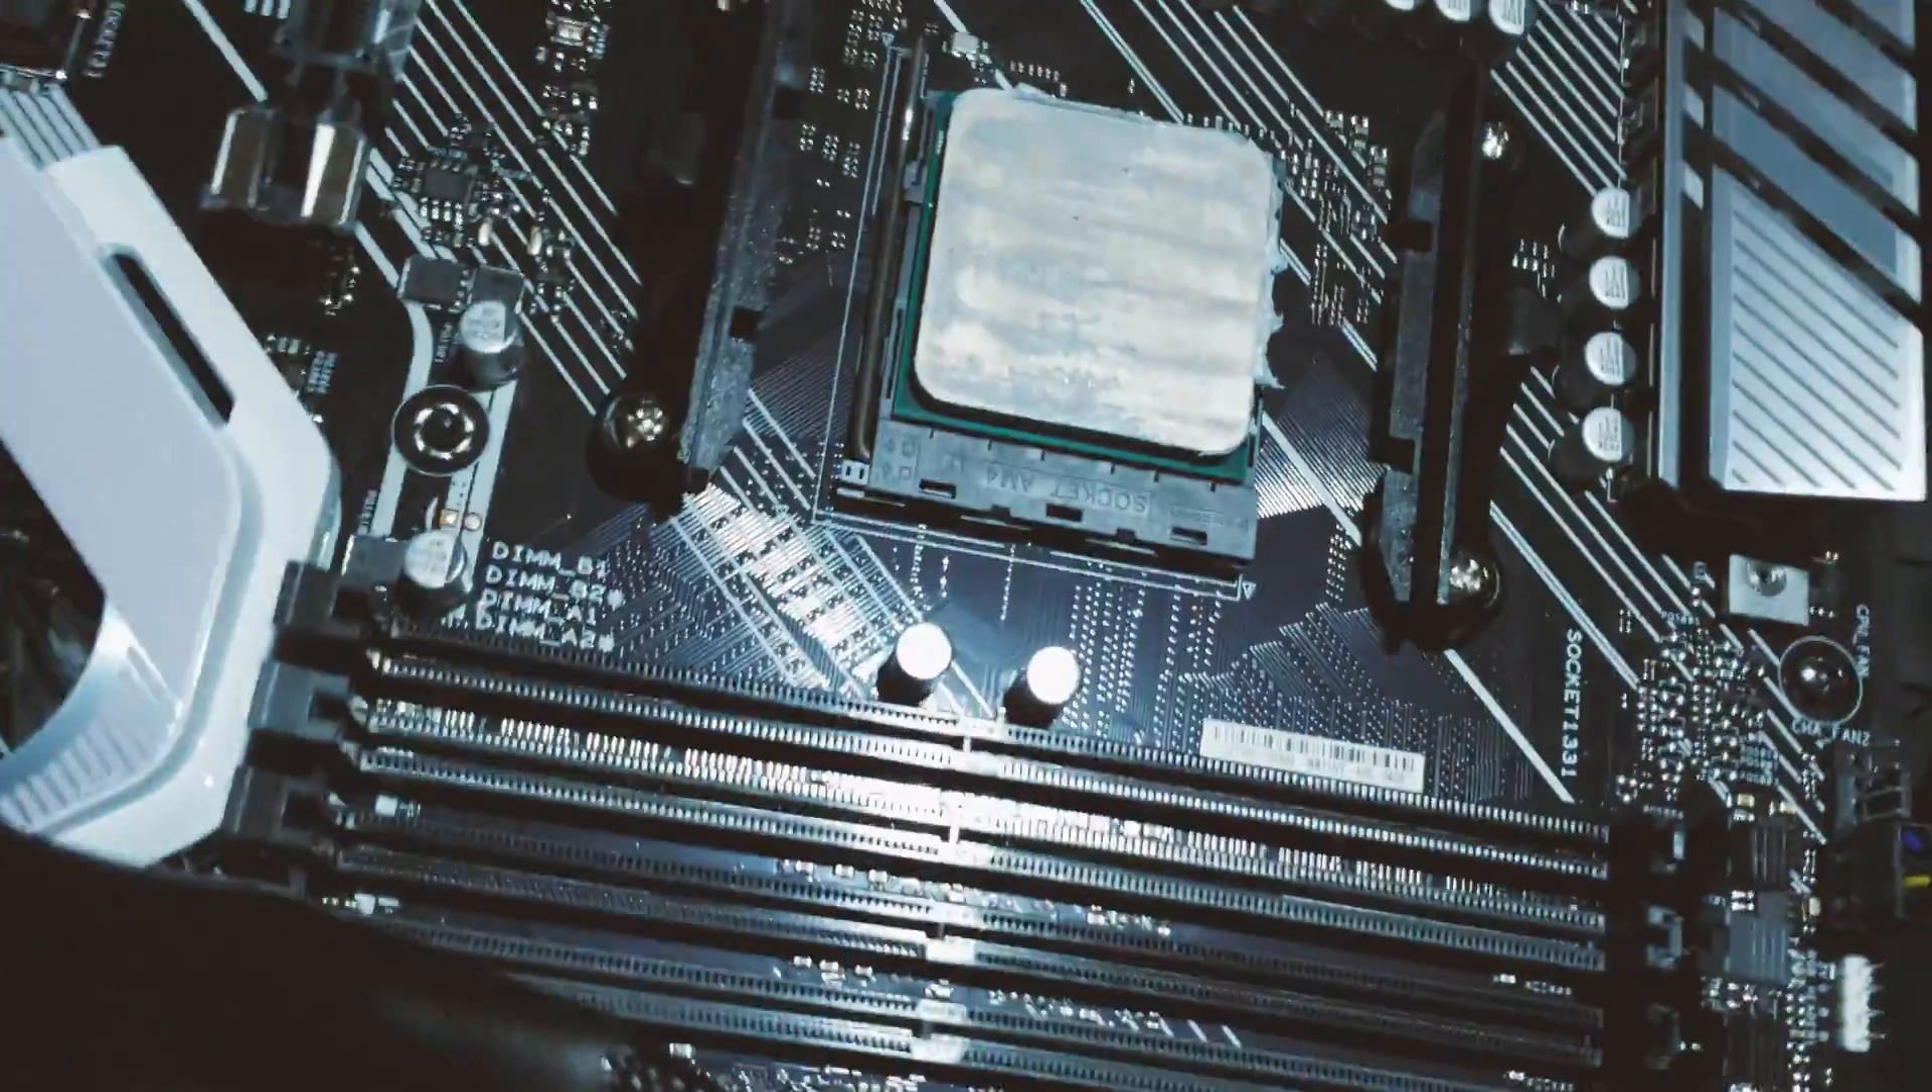As you can see right now I have the heatsink removed.